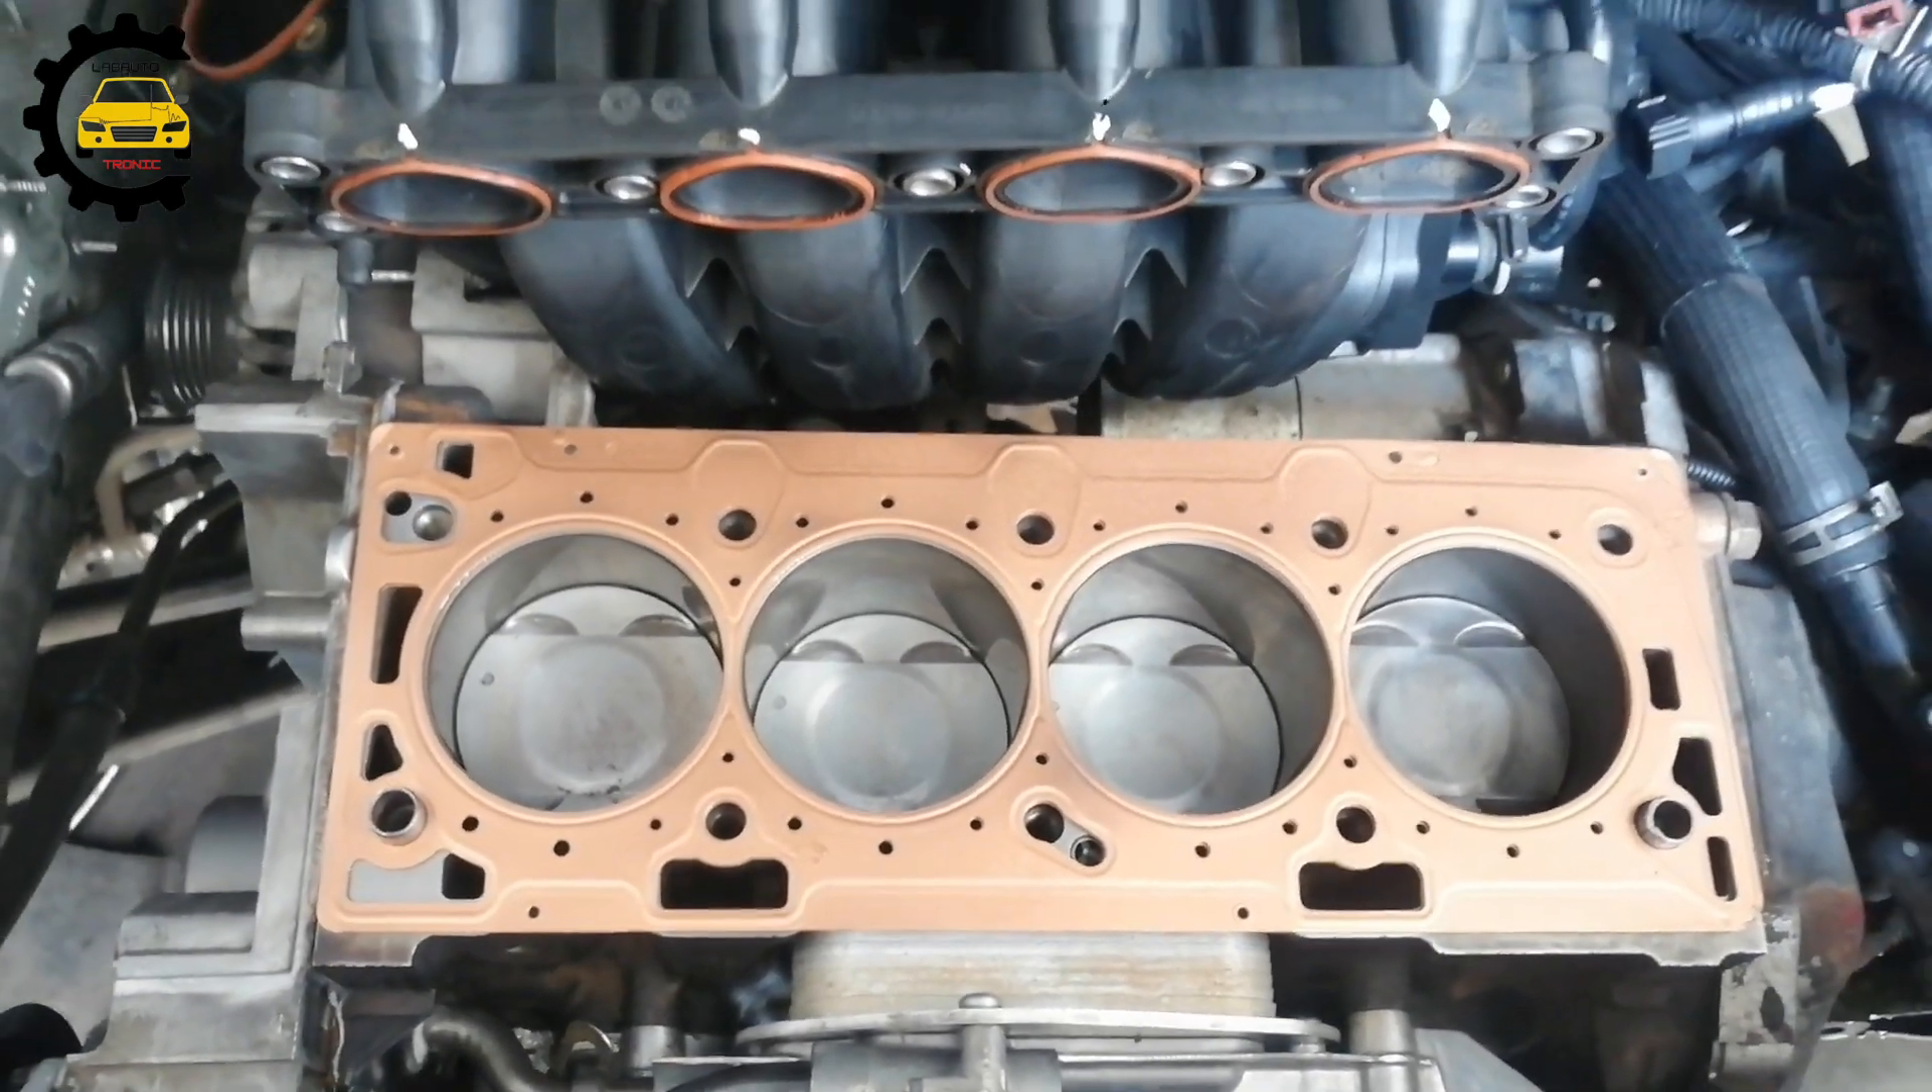Hemos puesto ya el empaque del, del cabezote o culata.